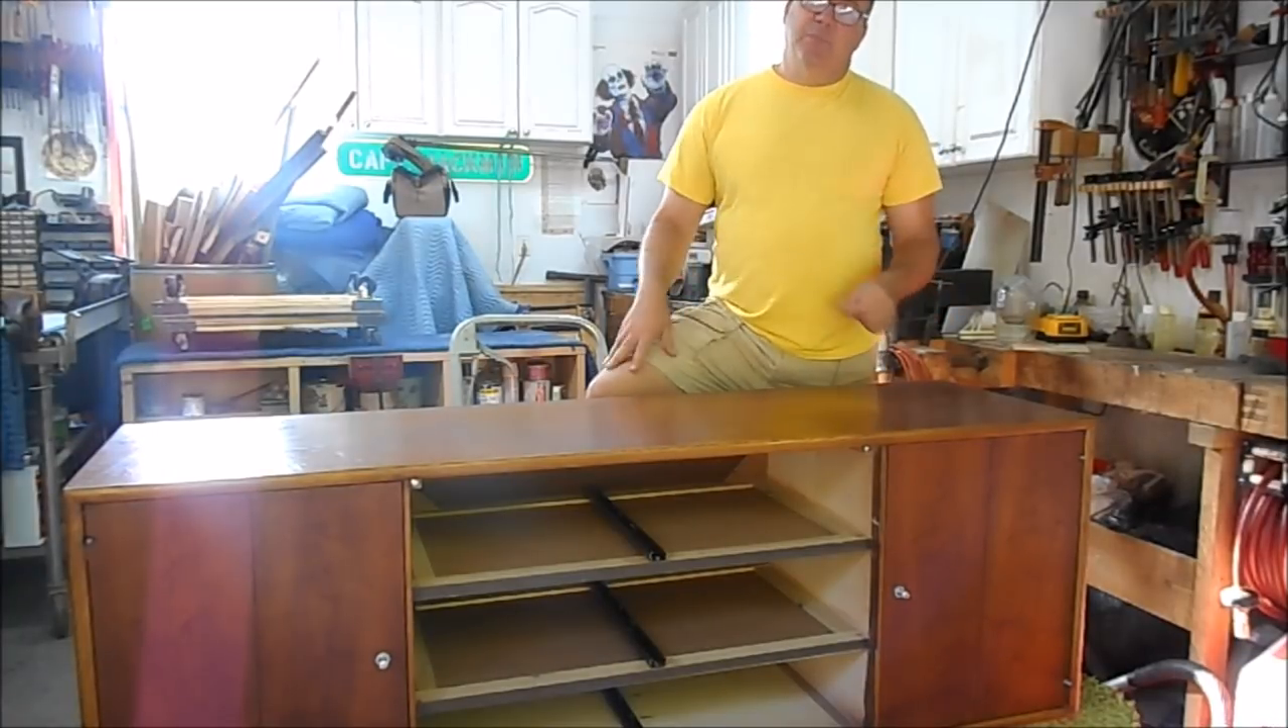I've taken the drawers out to protect them there inside the house but this is this piece here needs a little bit of work.